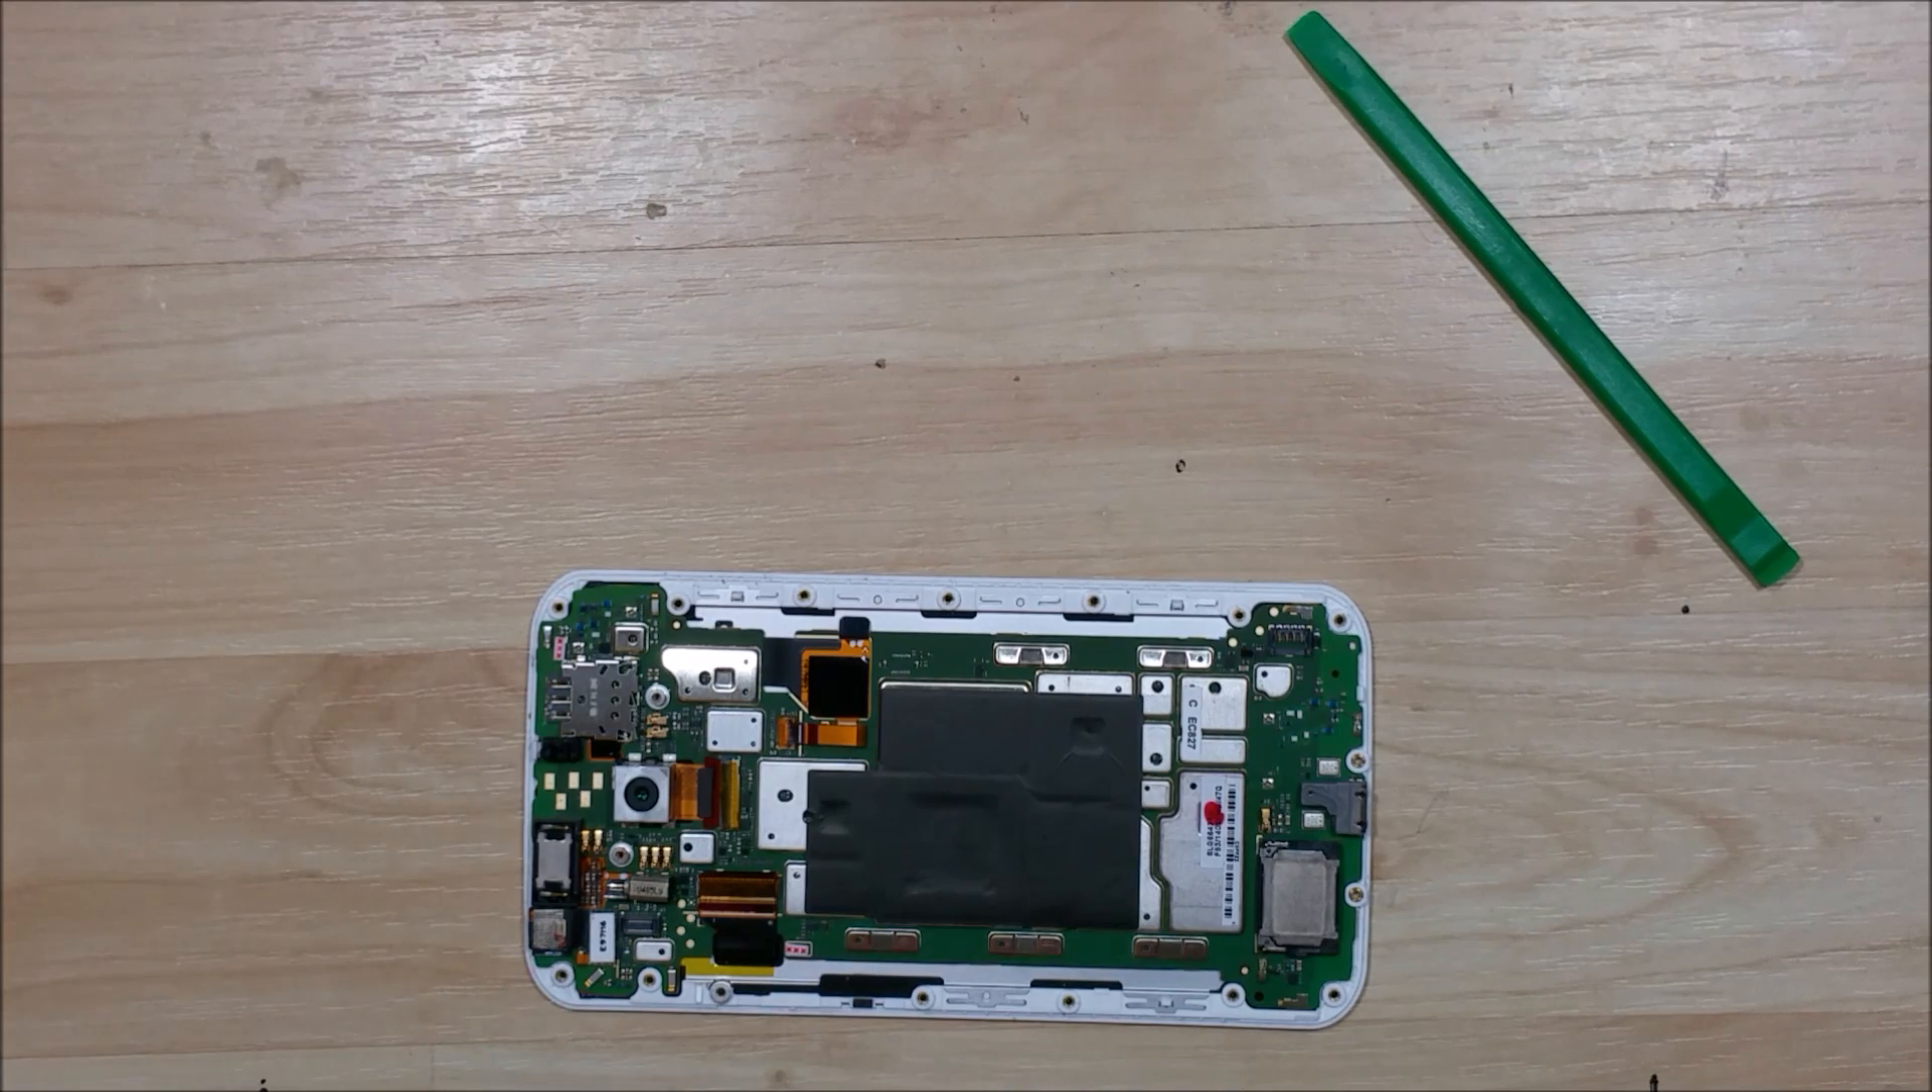So now we have the back cover off.